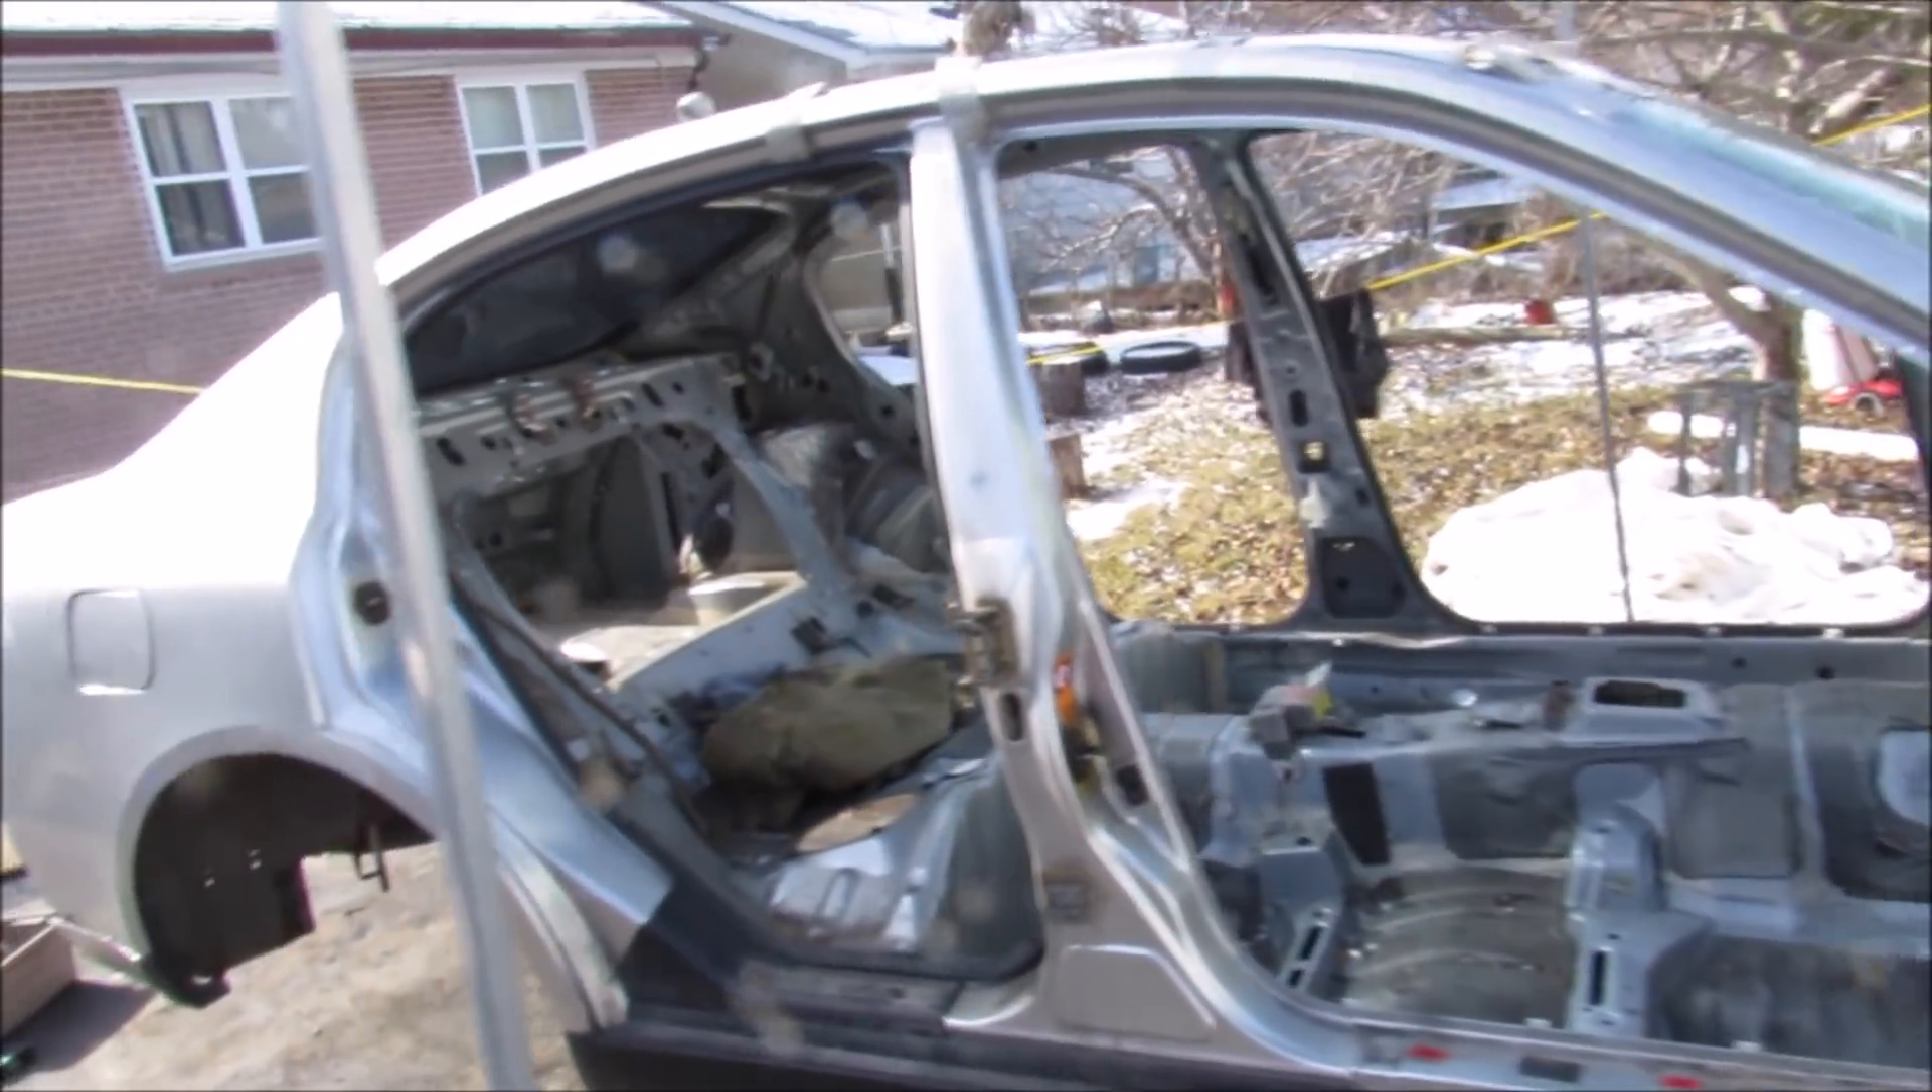Everything left is just the unibody itself.